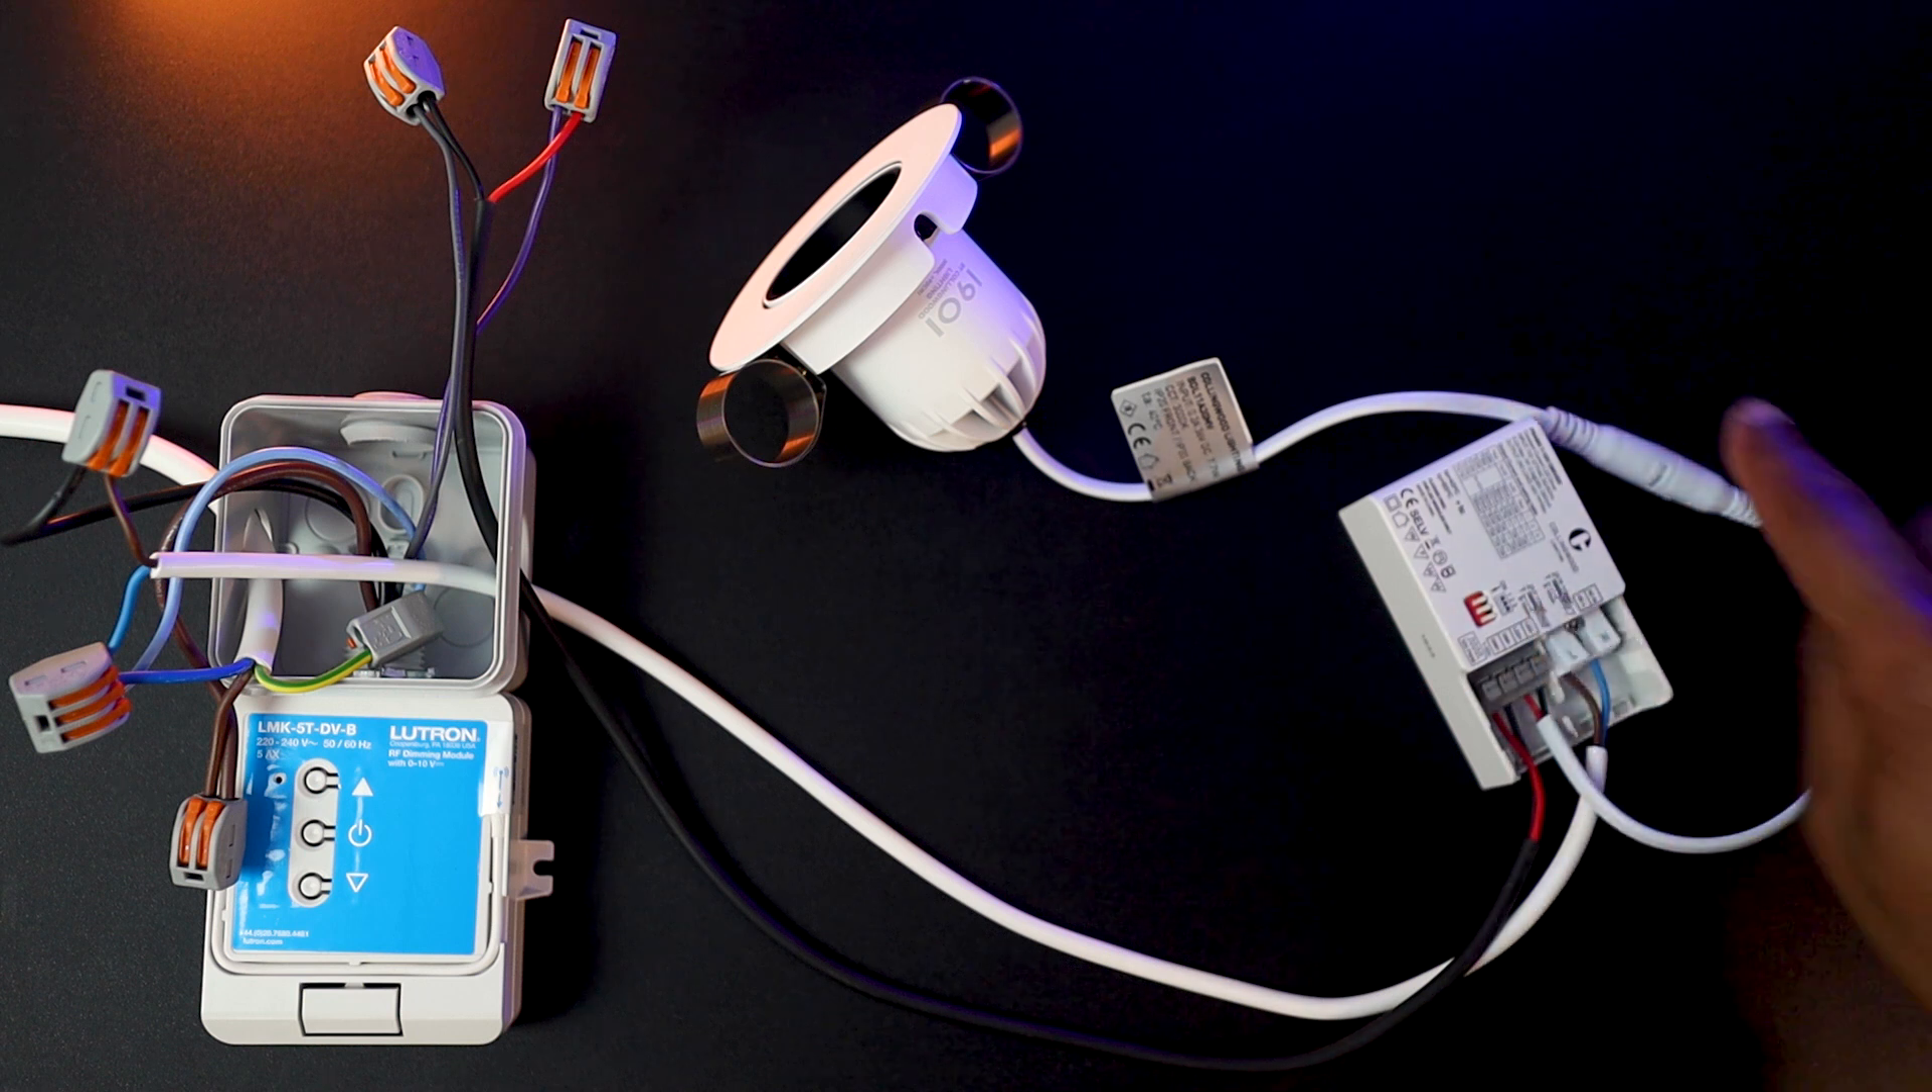And we have now our Lutron RF 0 to 10V dimming module fully wired to the driver and the driver connected to the lamp.